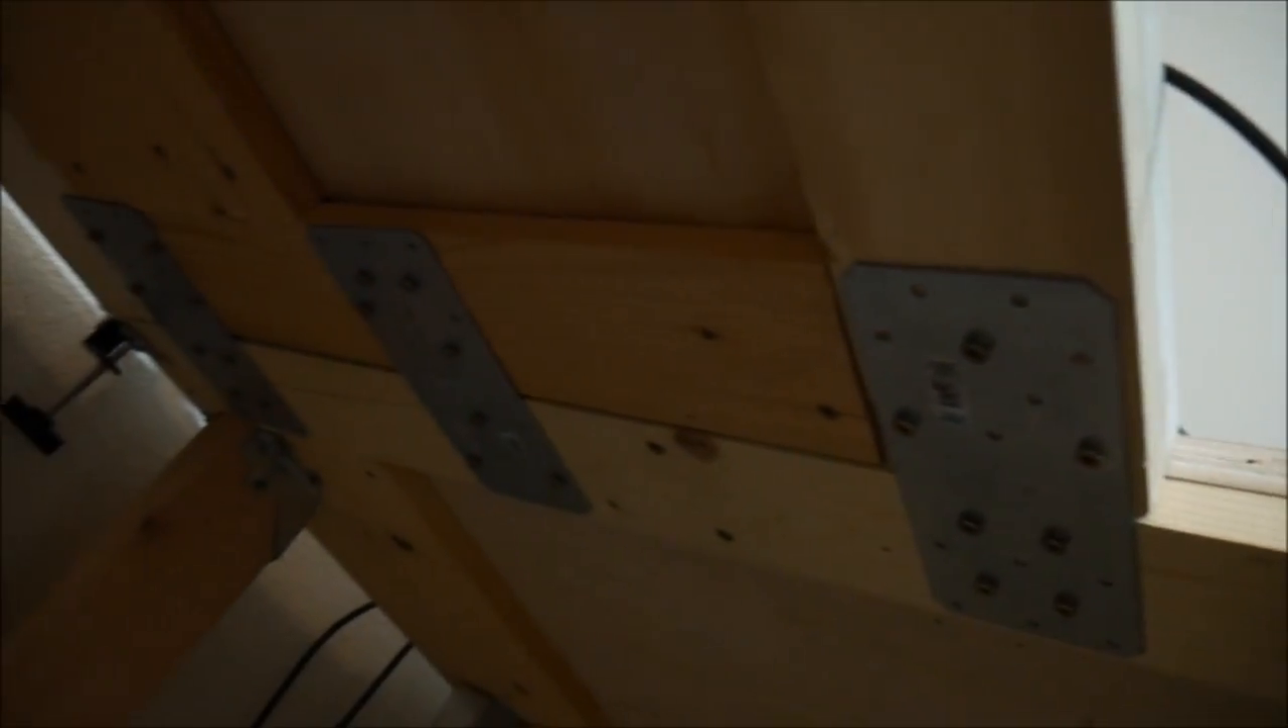Now, I did have to laminate these two pieces together with some metal brackets. So that there wouldn't be a buckle where those two pieces met.